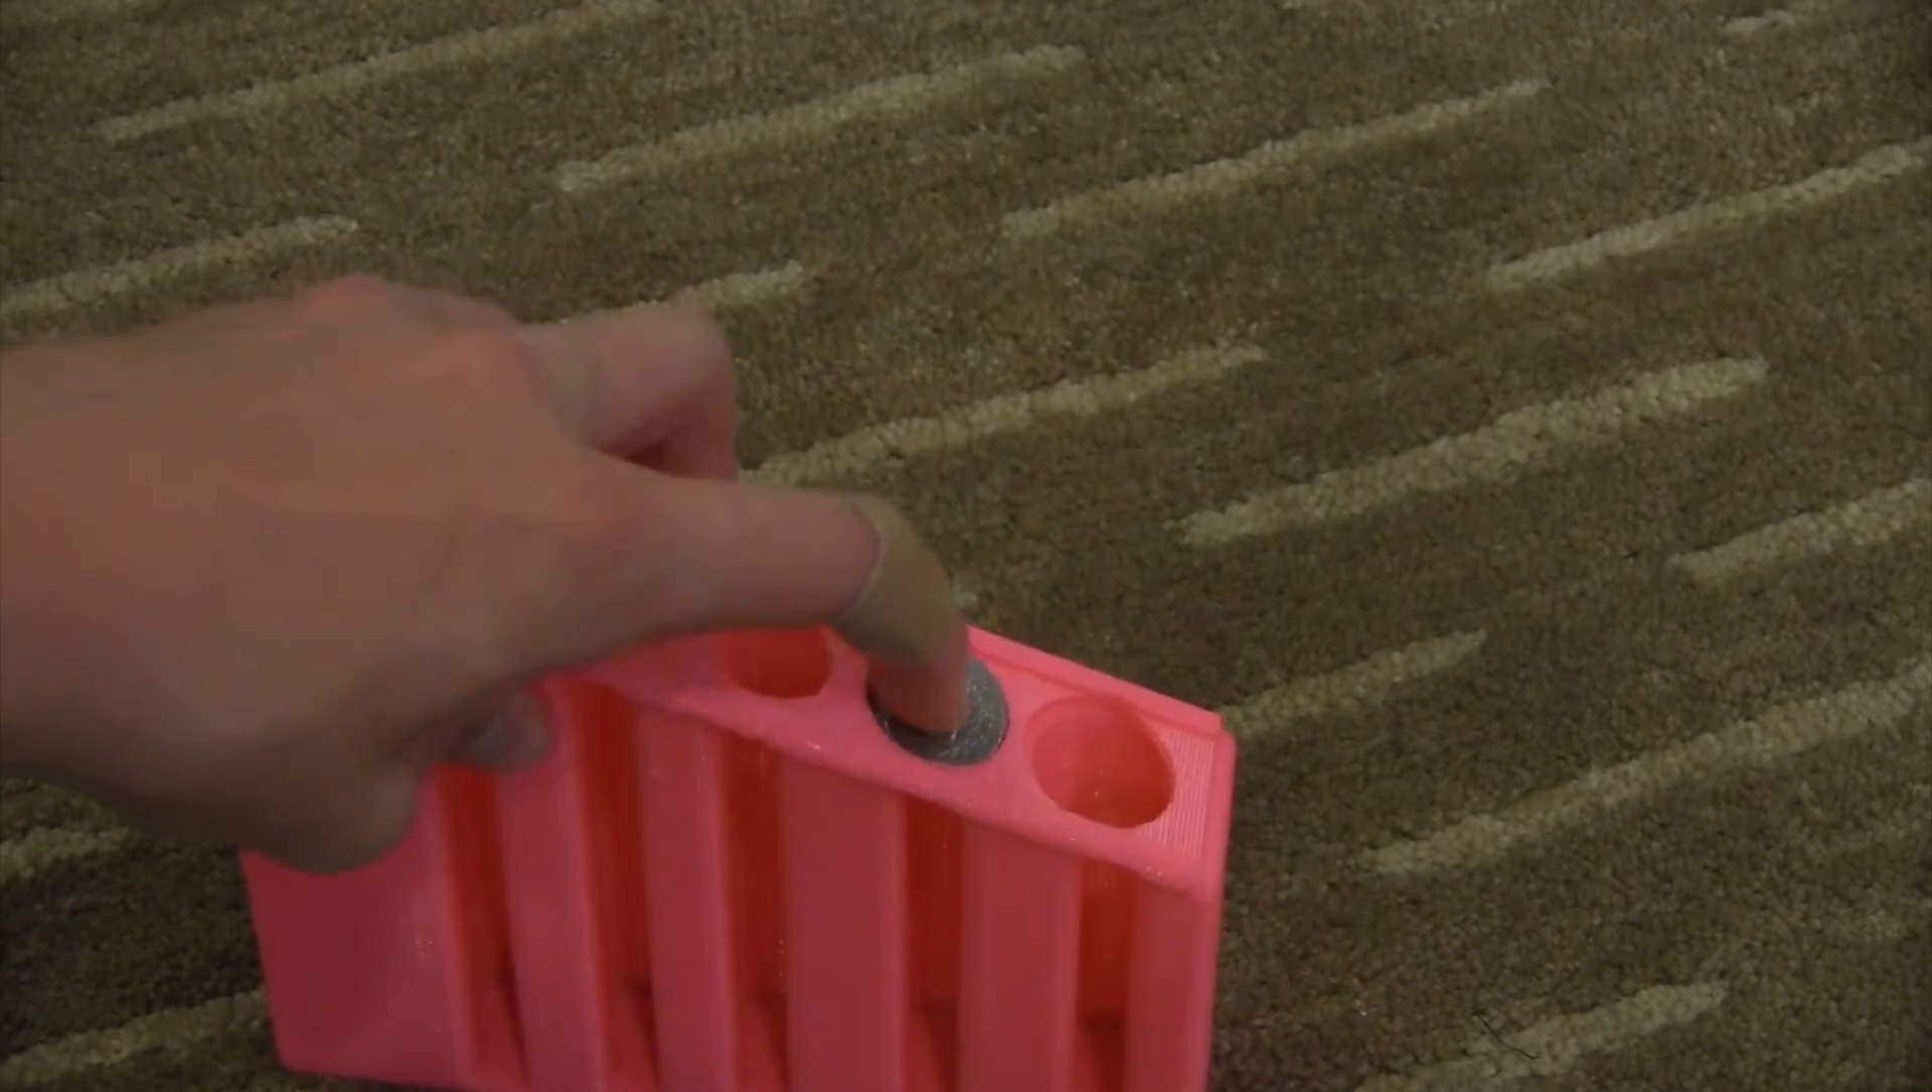I'll try to sort them, so you can see the quarter went to its slot, but it didn't fully fall in.